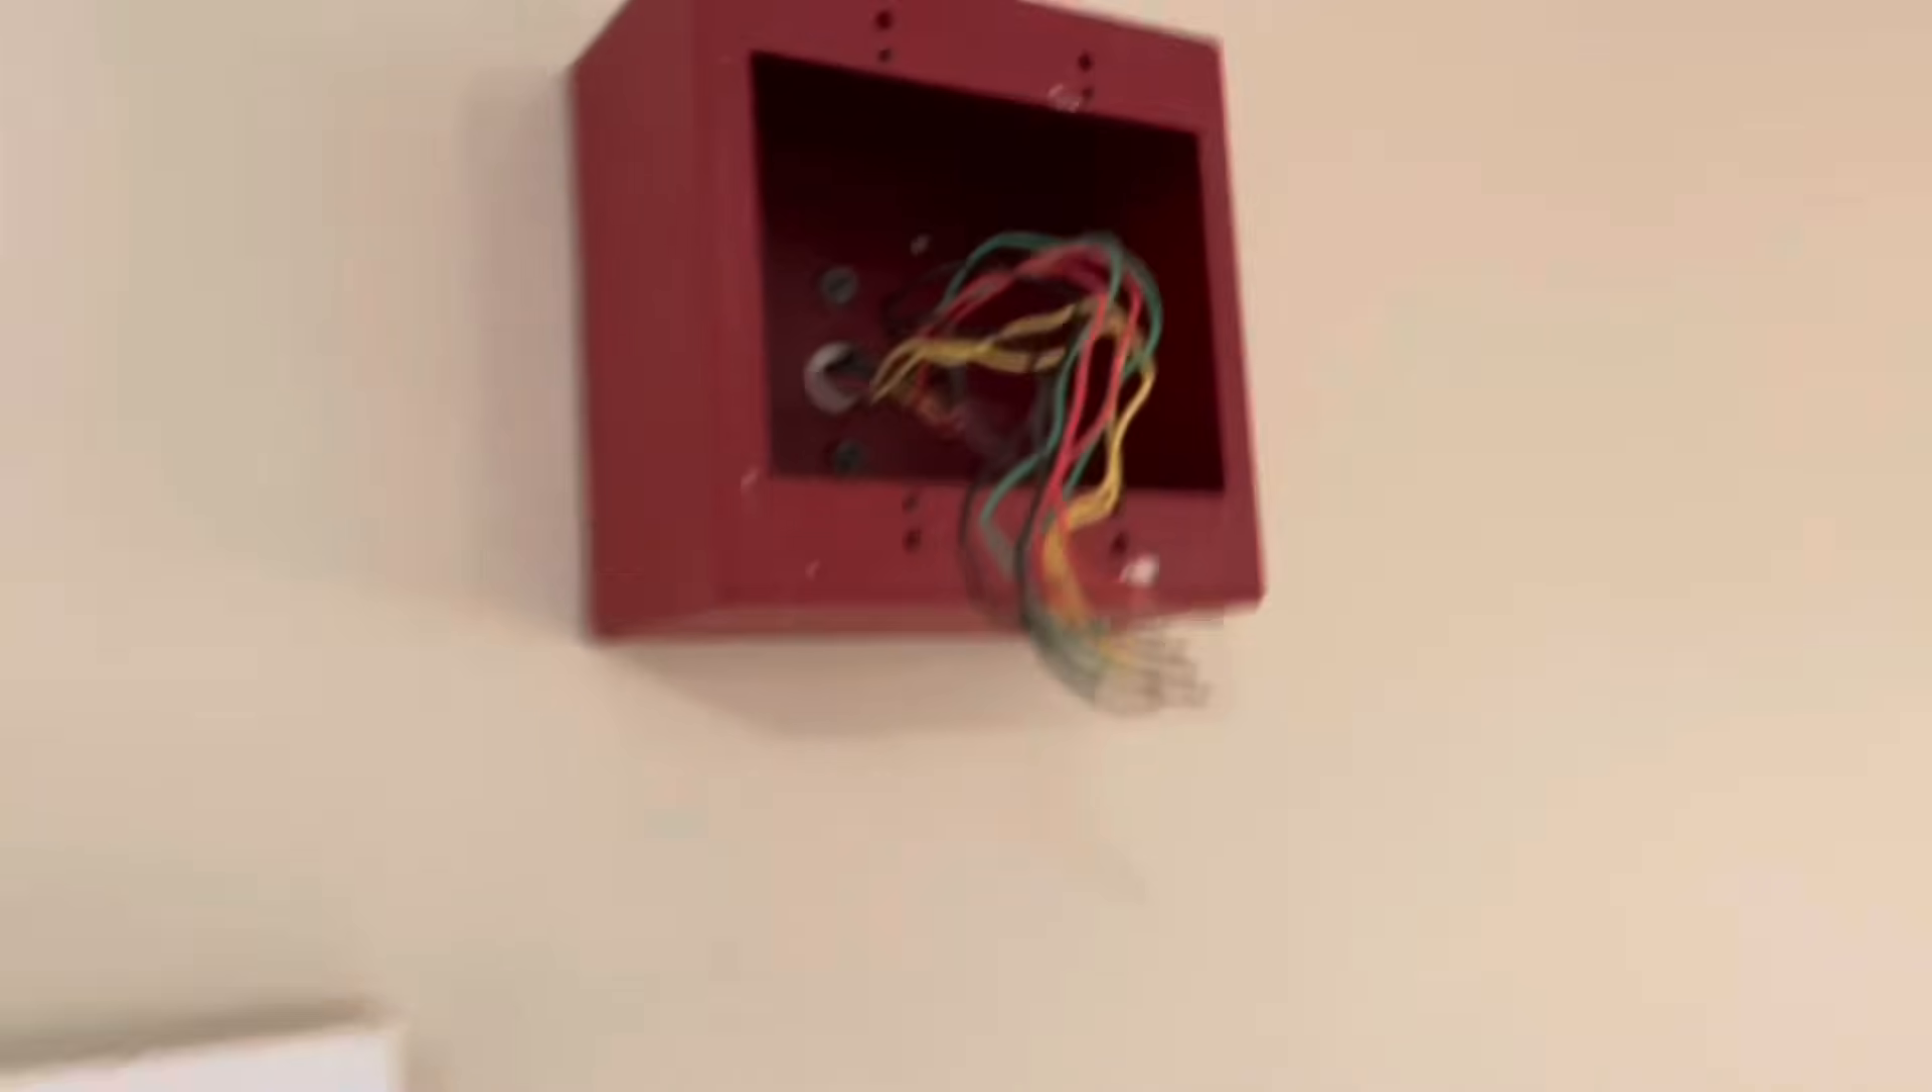Terminals are loose now, so I've removed the device.